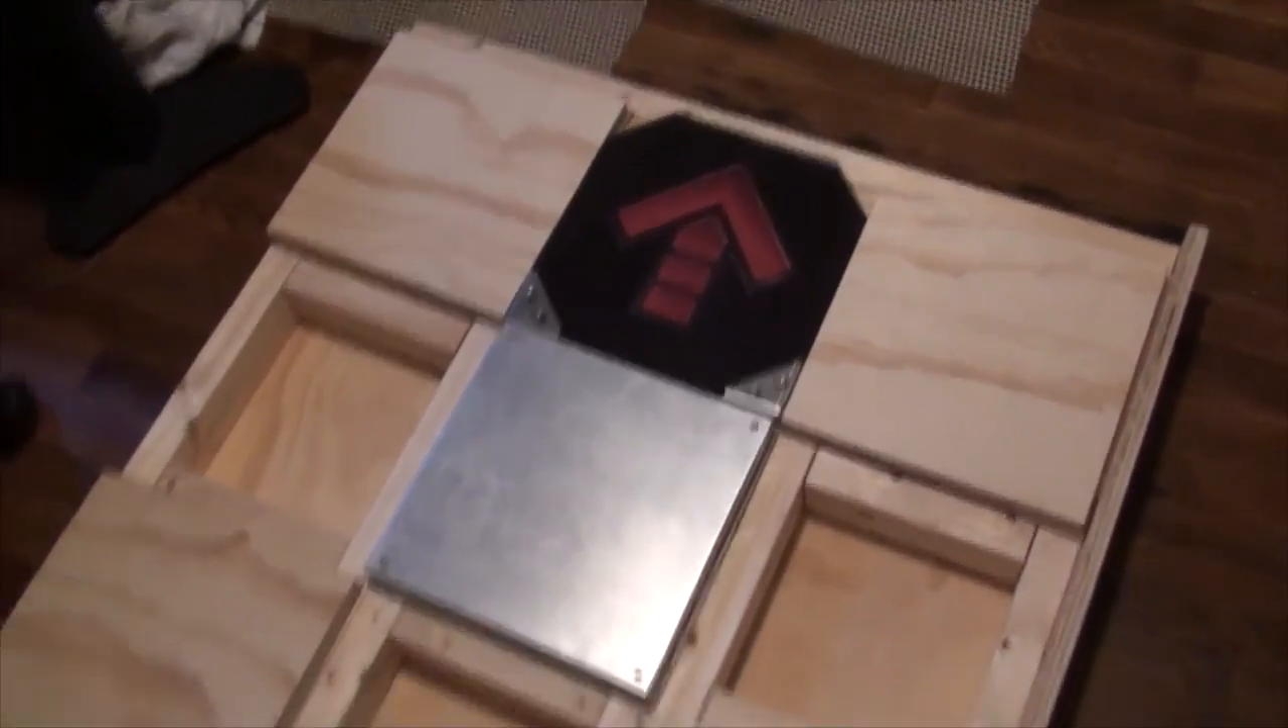I only bothered, bothered to put in one arrow panel.